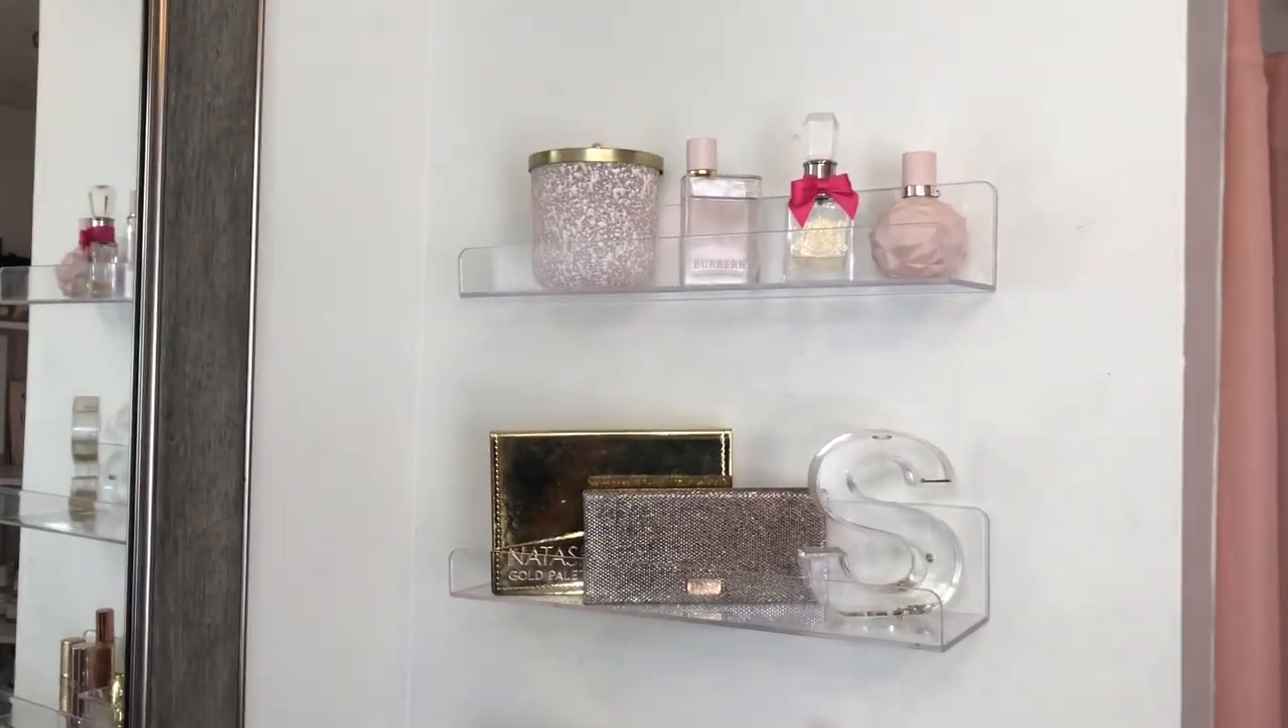Okay i am finally done putting up these shelves.